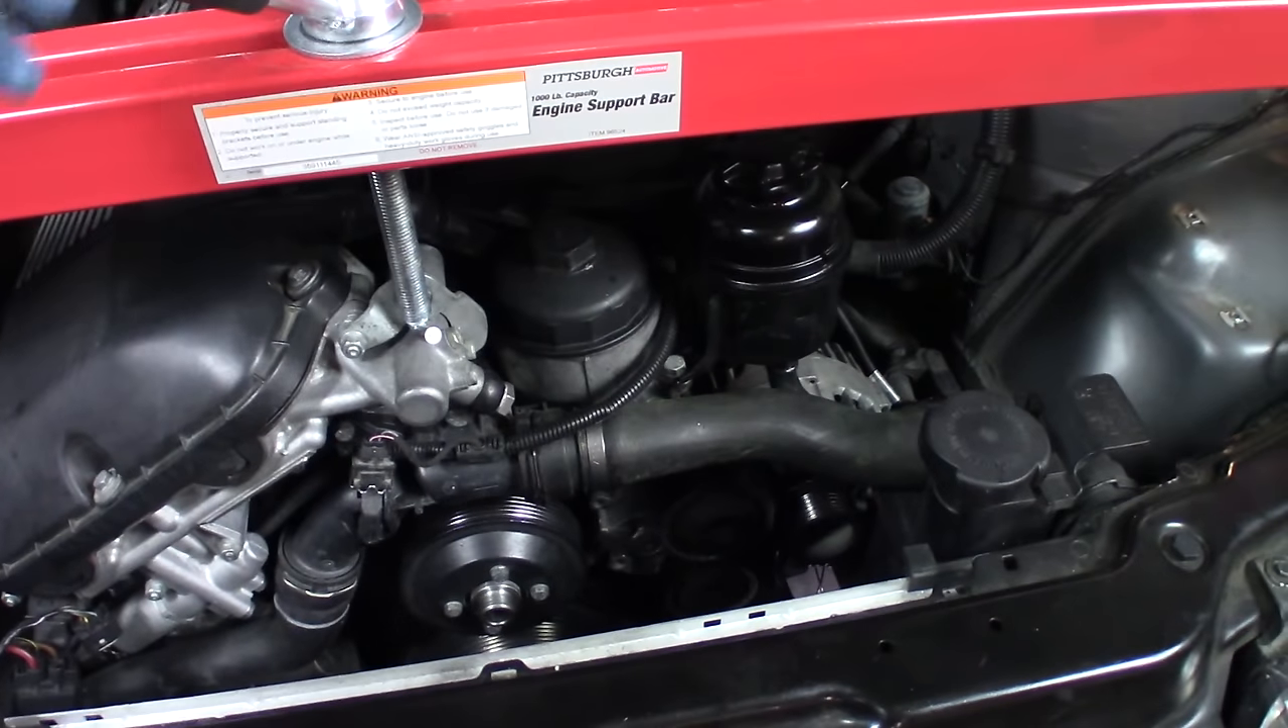As you can see, I've got the engine support bar in place. I've got it hooked into the engine lifting point right there.